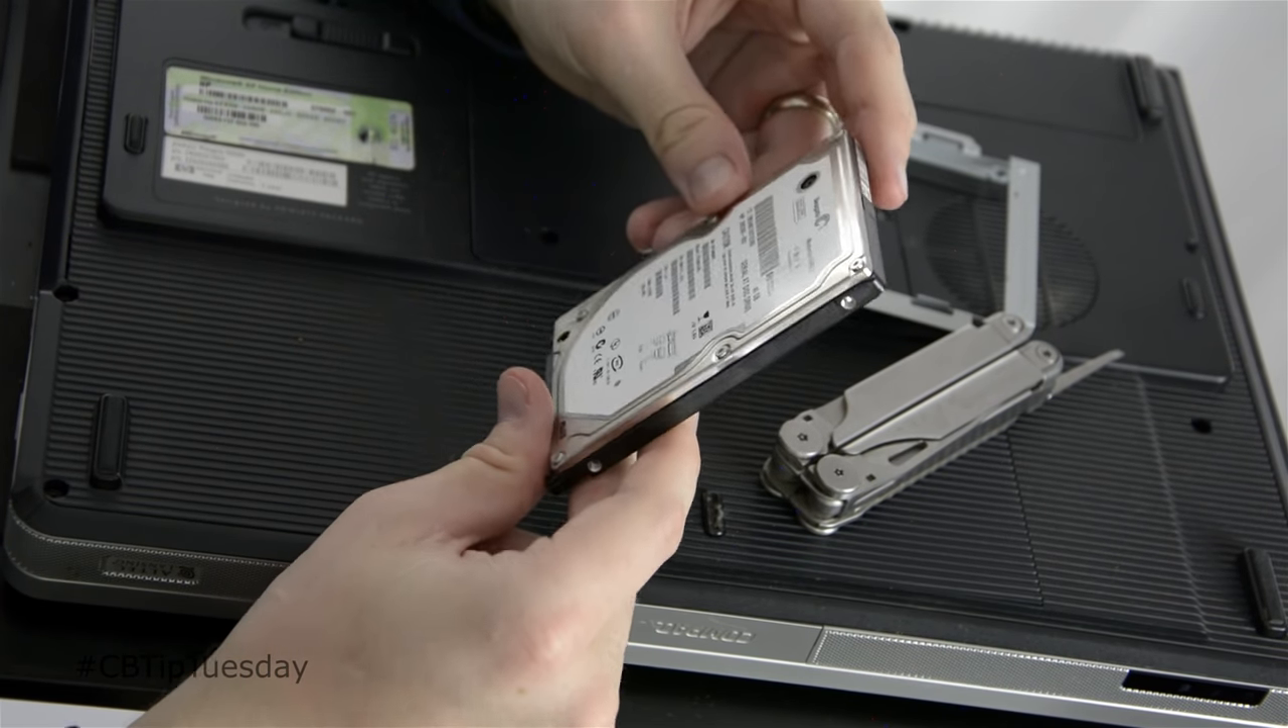Now, we've got the hard drive all naked.